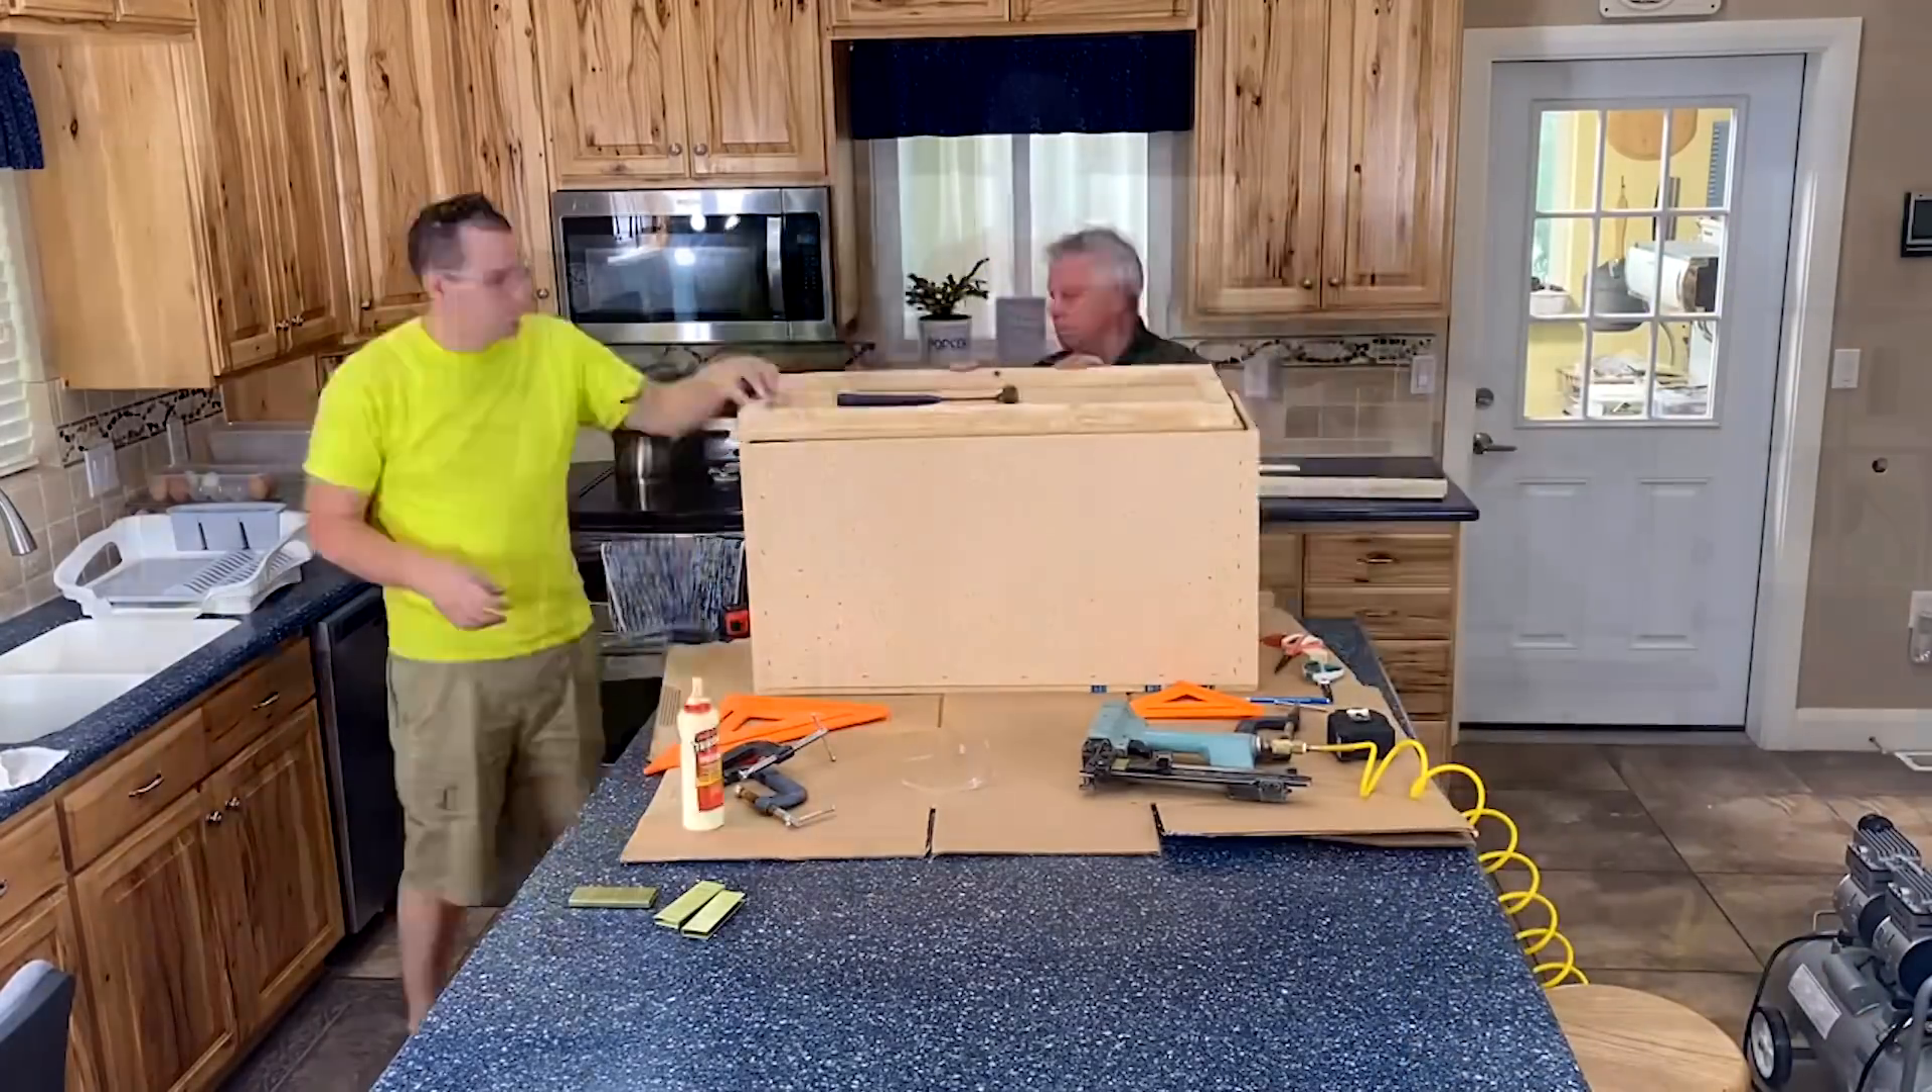As you can see, we now have the box built.